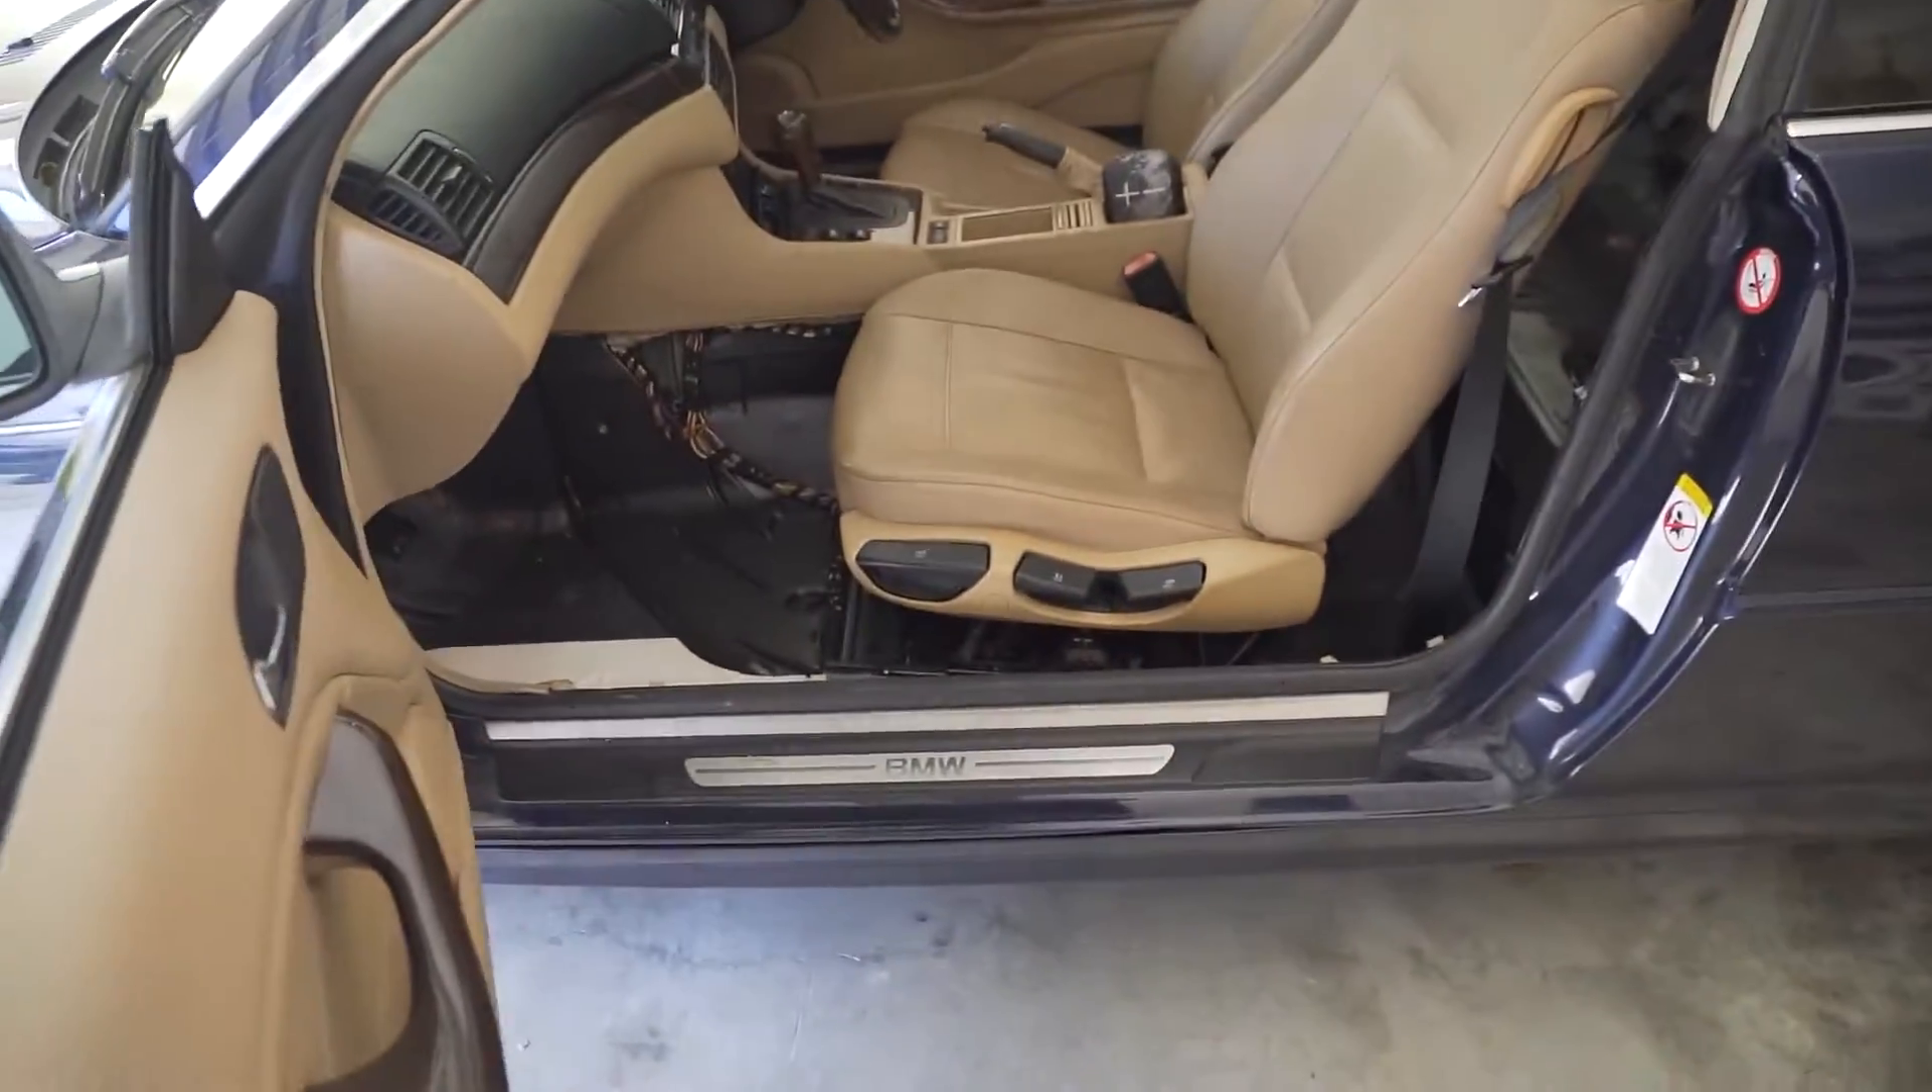Um we got the seats back in. It's pretty pretty bare now.